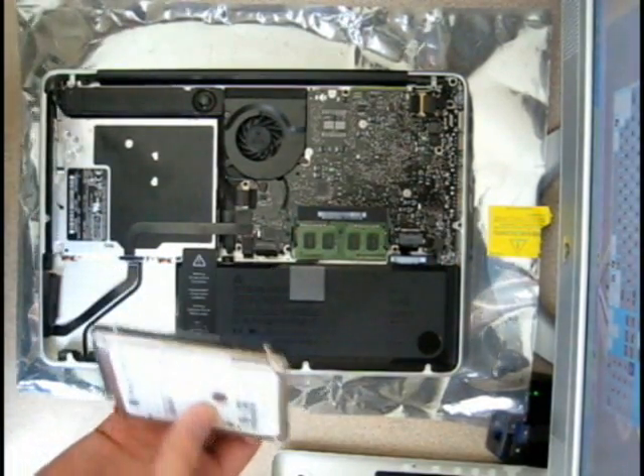And there we go, the hard drive is out.